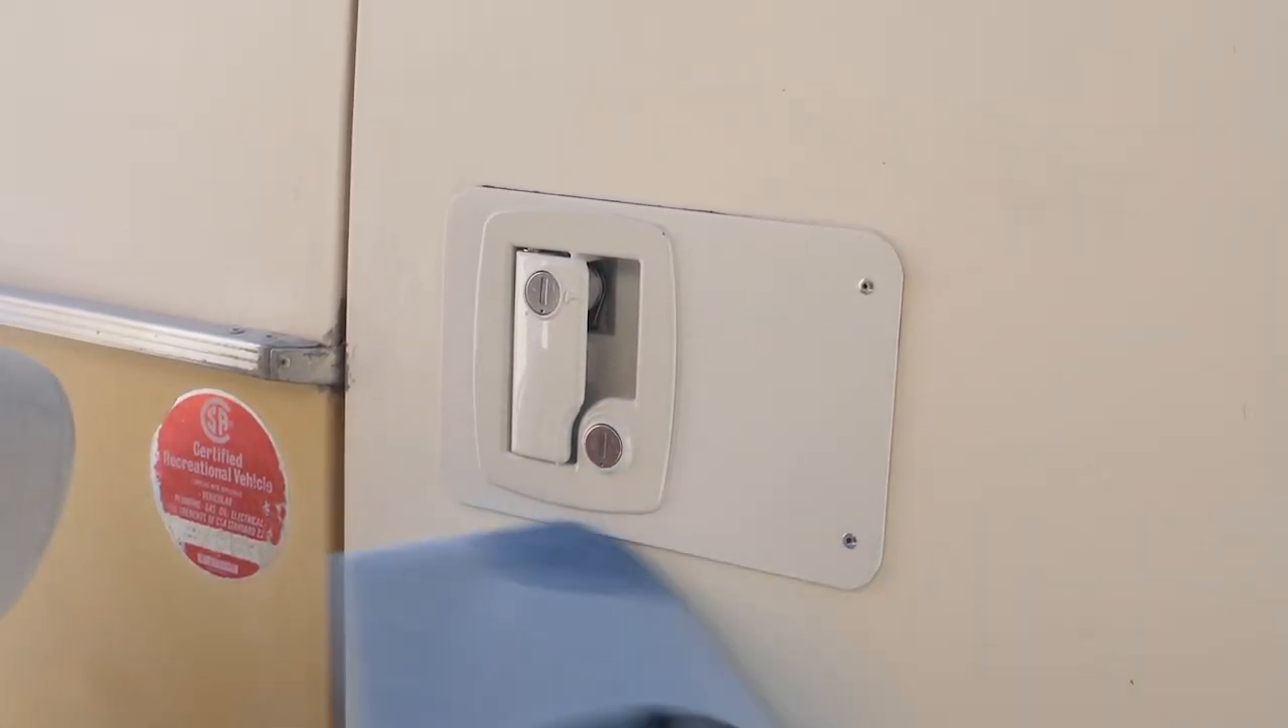Congratulations! Your new lock assembly is complete.